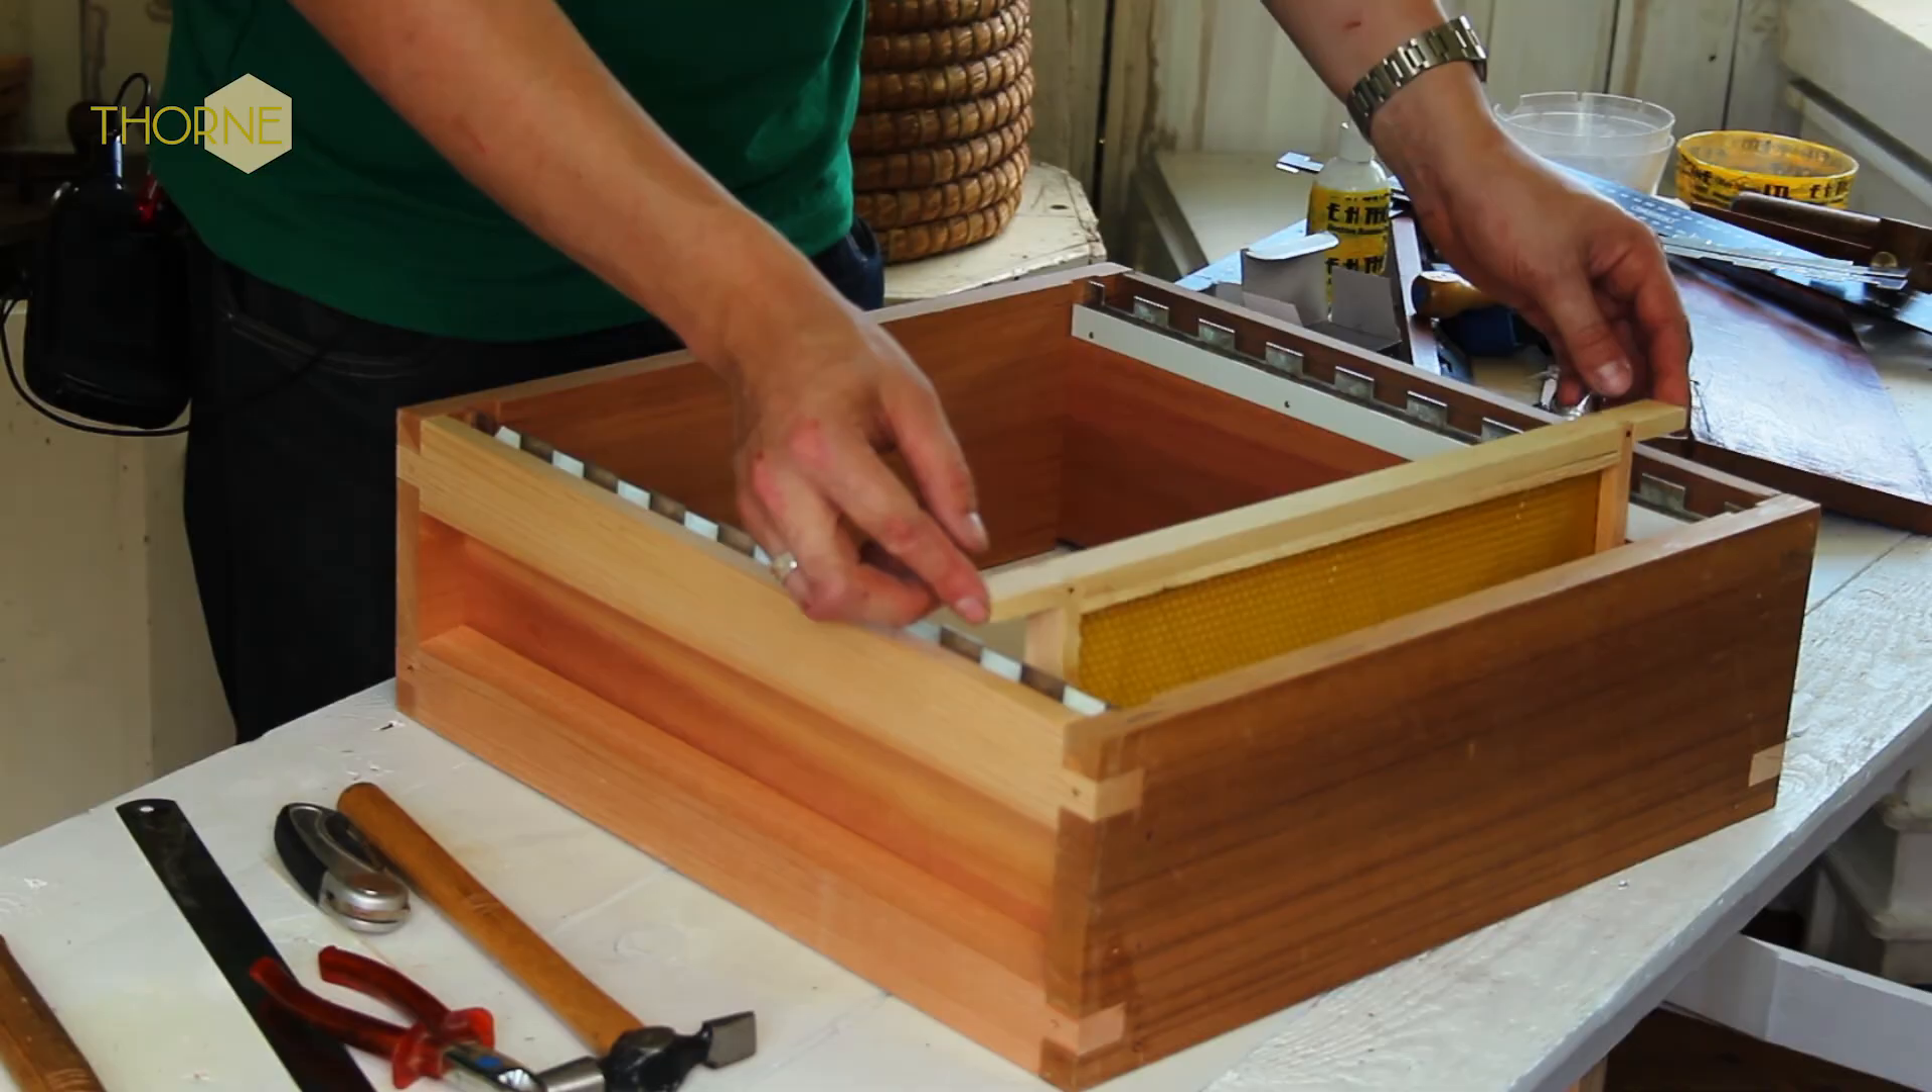That's your SN1 frame completed with wax for your super.